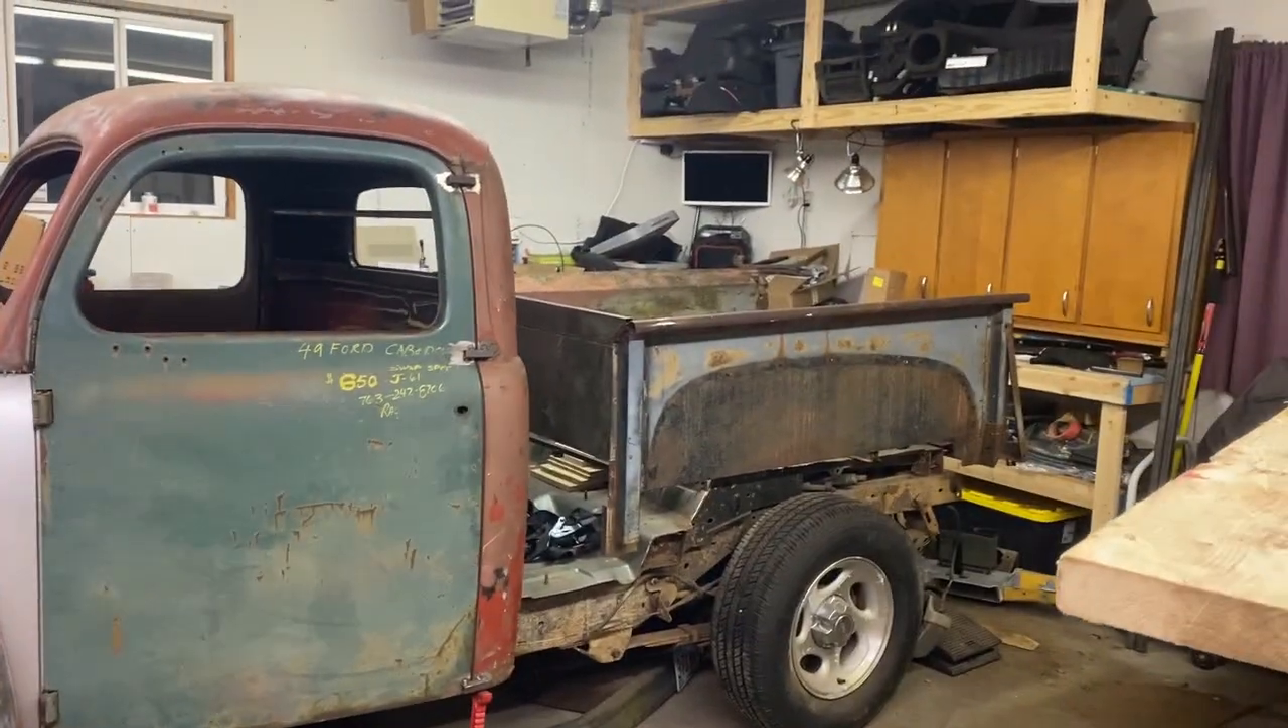I got the cab back on.